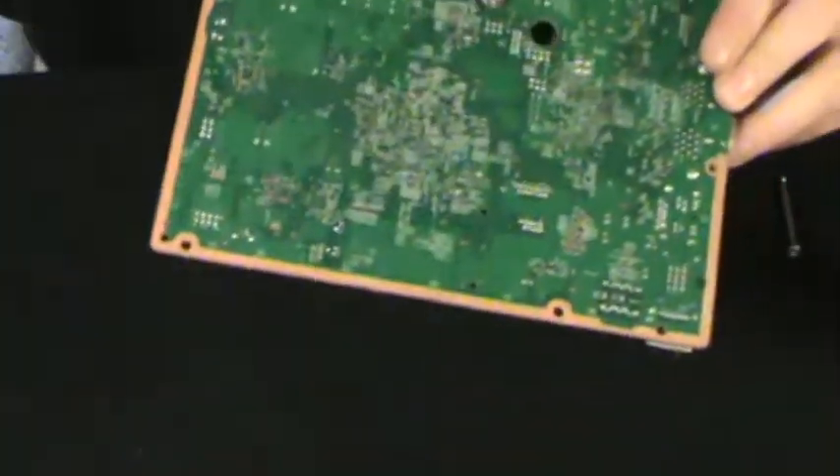Last but not least, we have the motherboard out of the case.